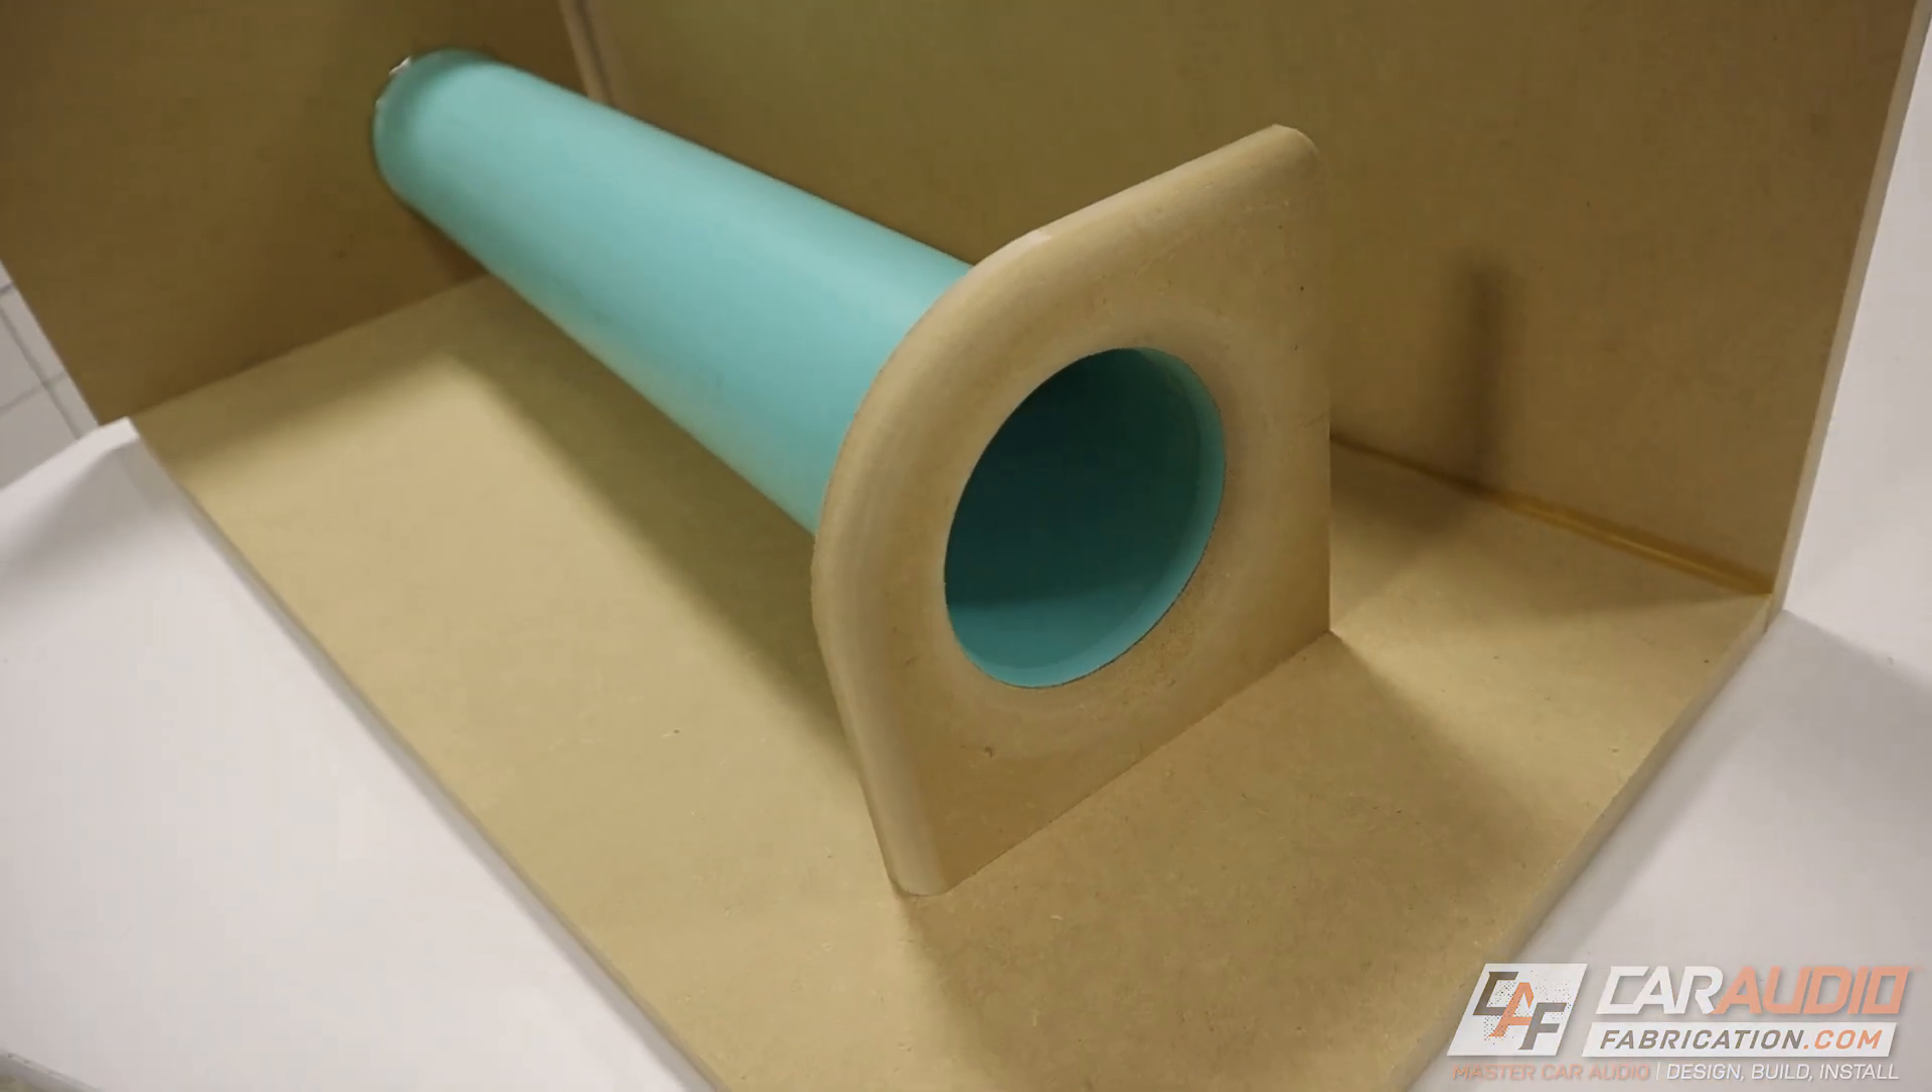So much like the outside hole of the box, this inside hole for the port here really came together nicely, nice and flush, nice and smooth.